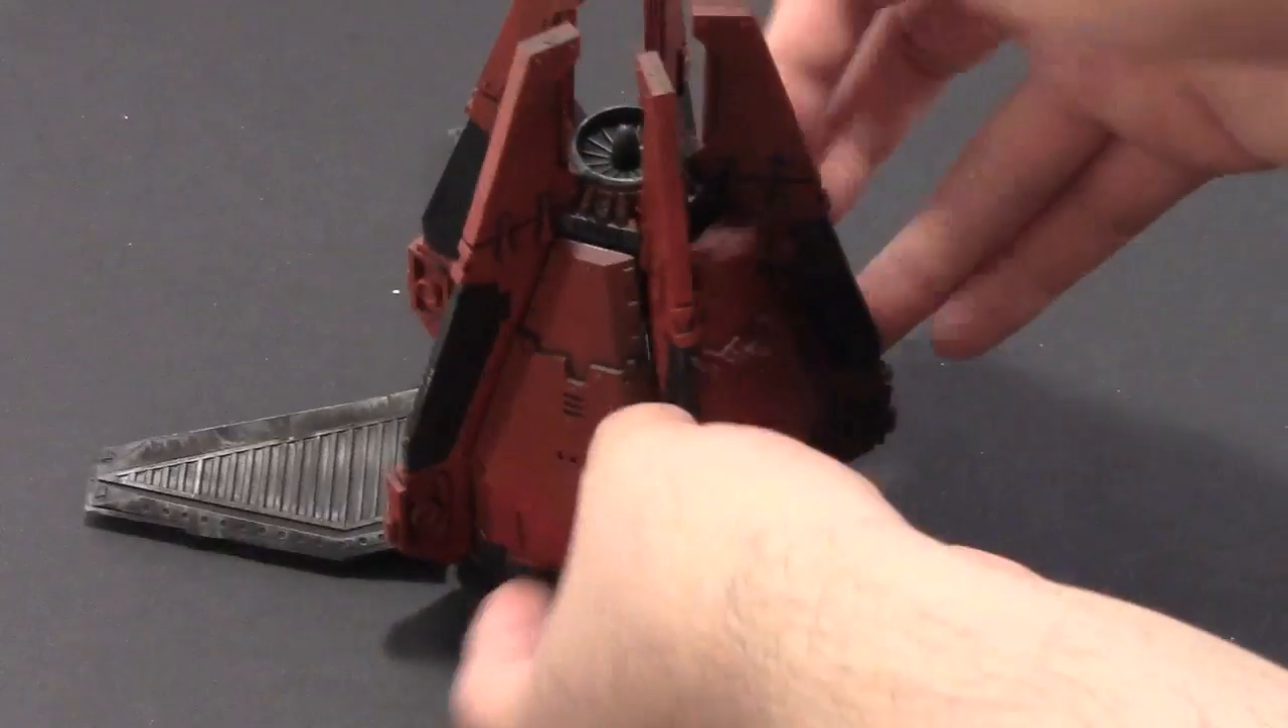And, there you have it folks. The assembled drop pod.